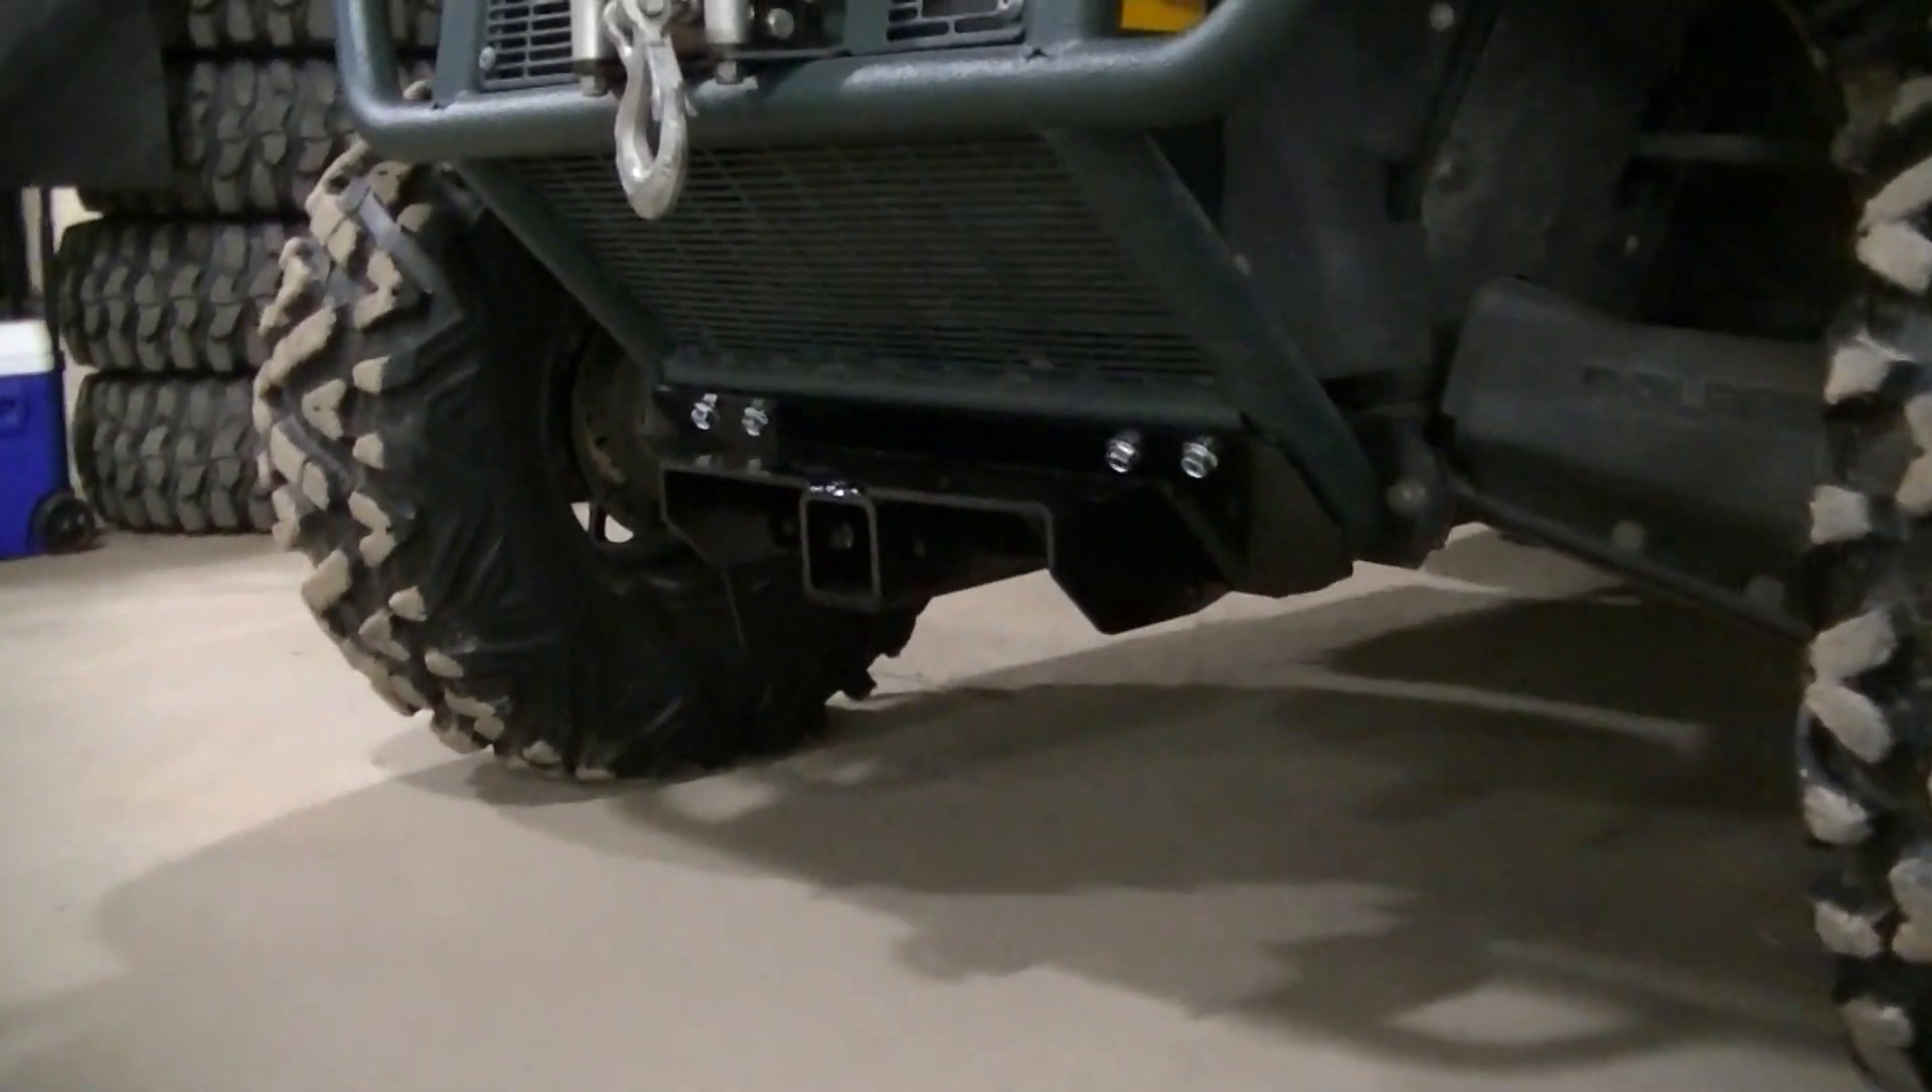Okay so I got my holes drilled and I got that front mount bolted up and there's an integrated two-inch receiver on that thing.